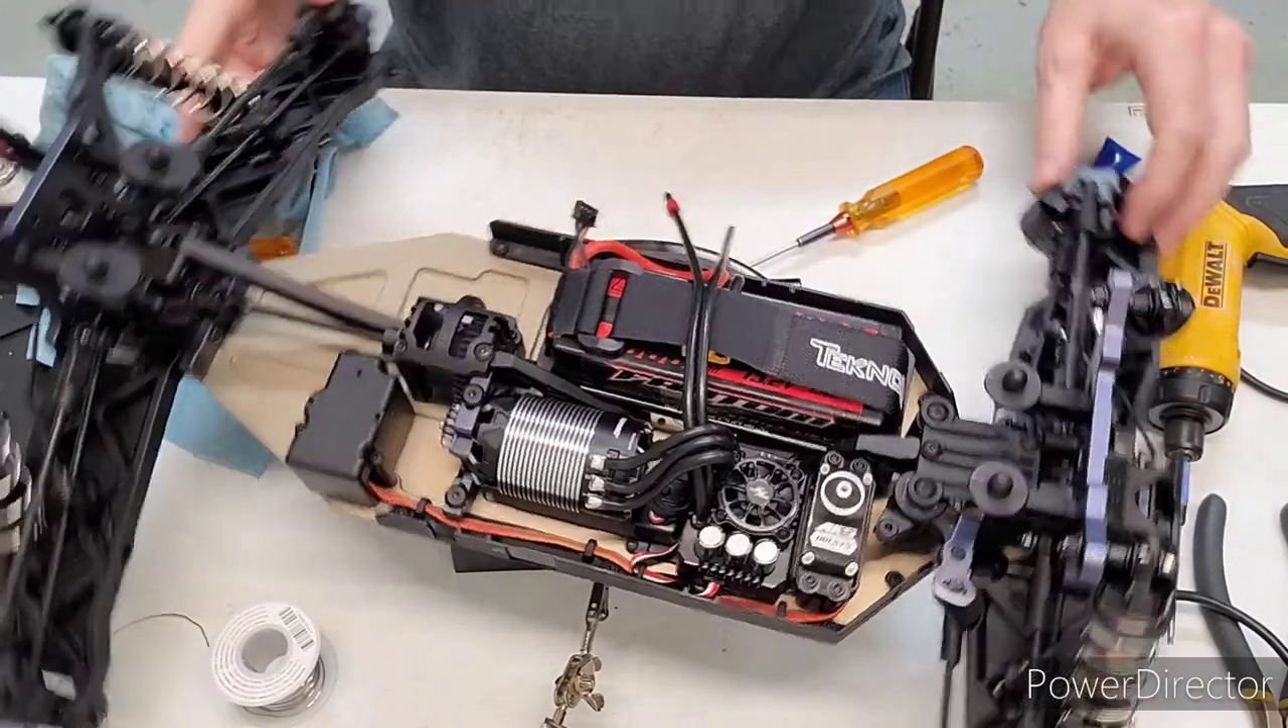We got the battery in here.